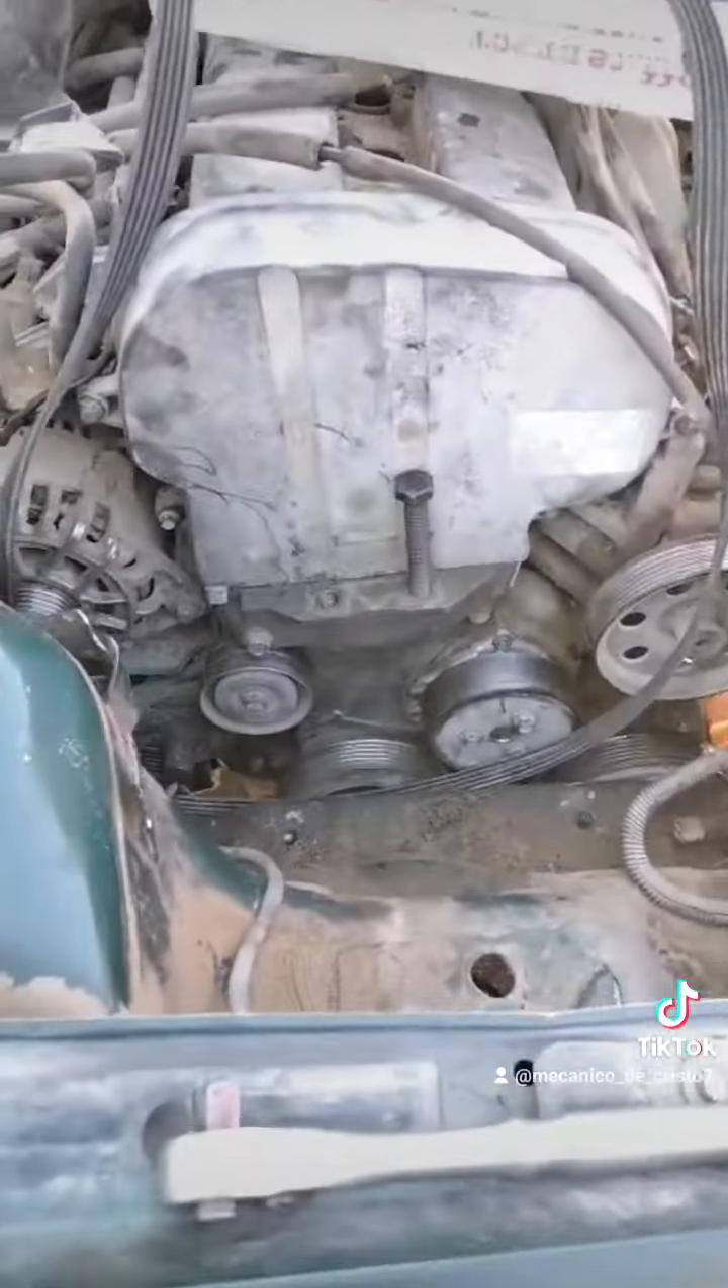Nada más está pendiente poner la banda de accesorios.